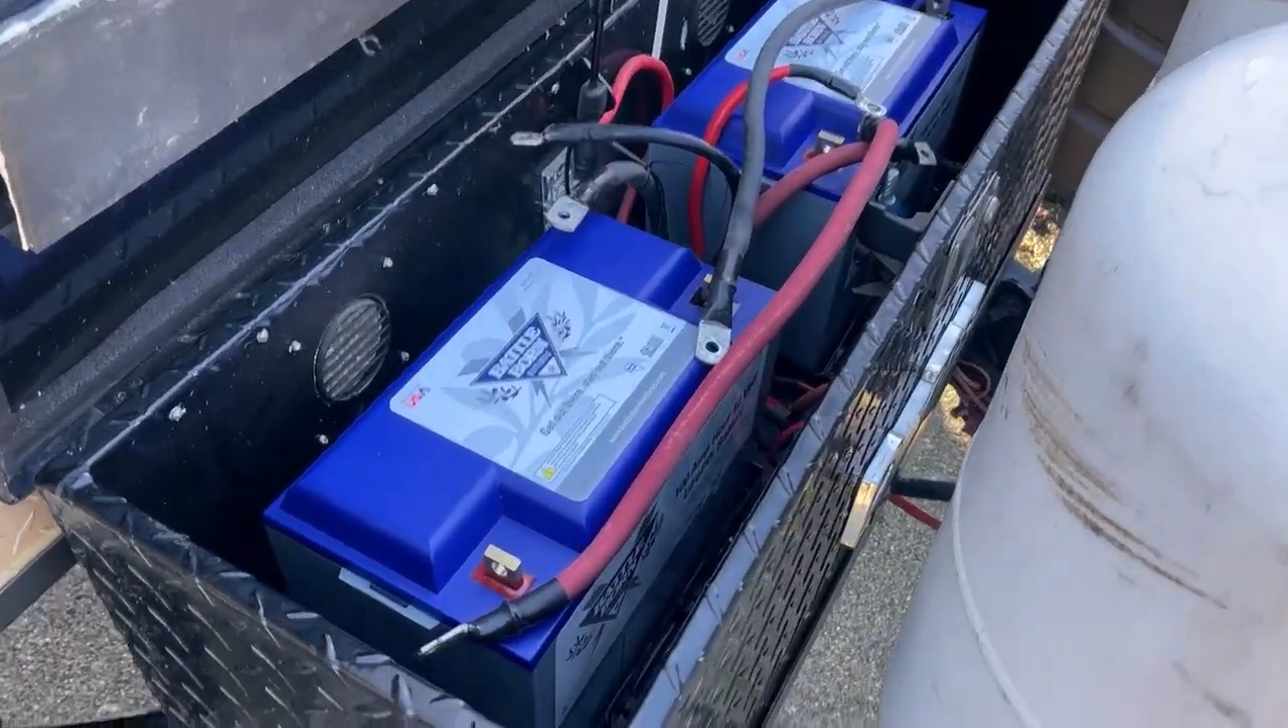These battle born batteries fit in here very nicely.